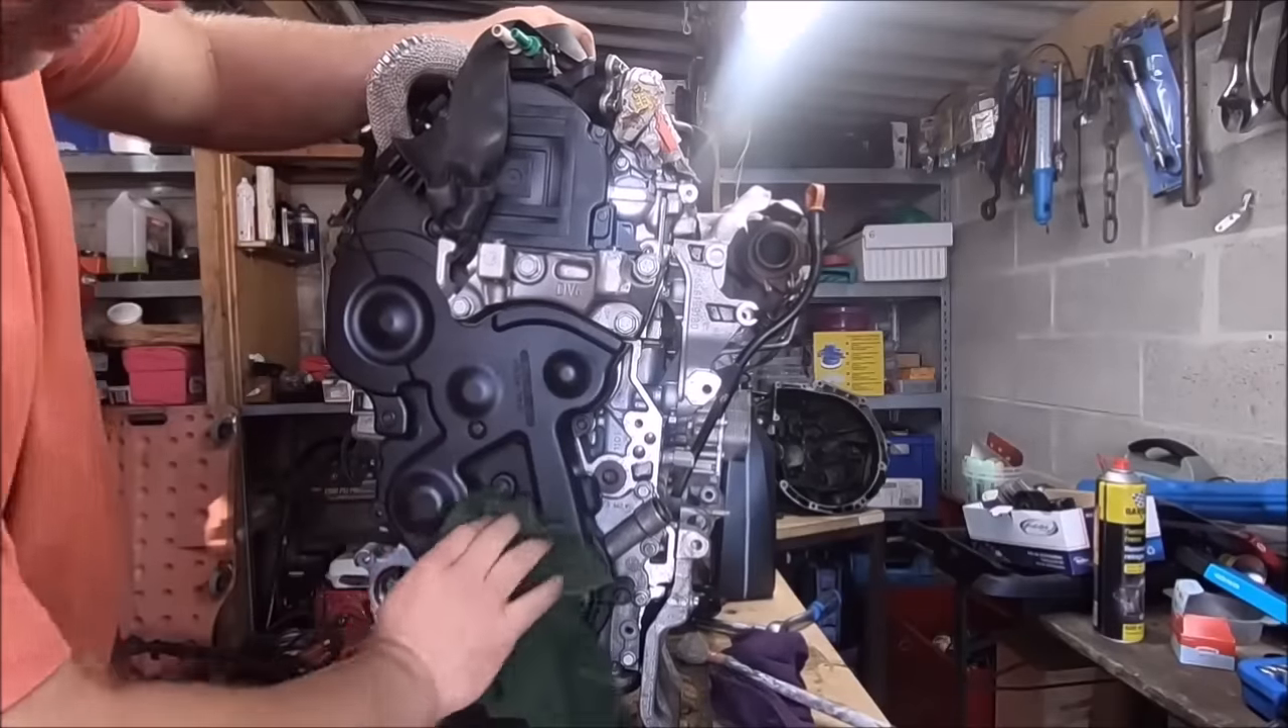Le remontage du cache distribution est fini.